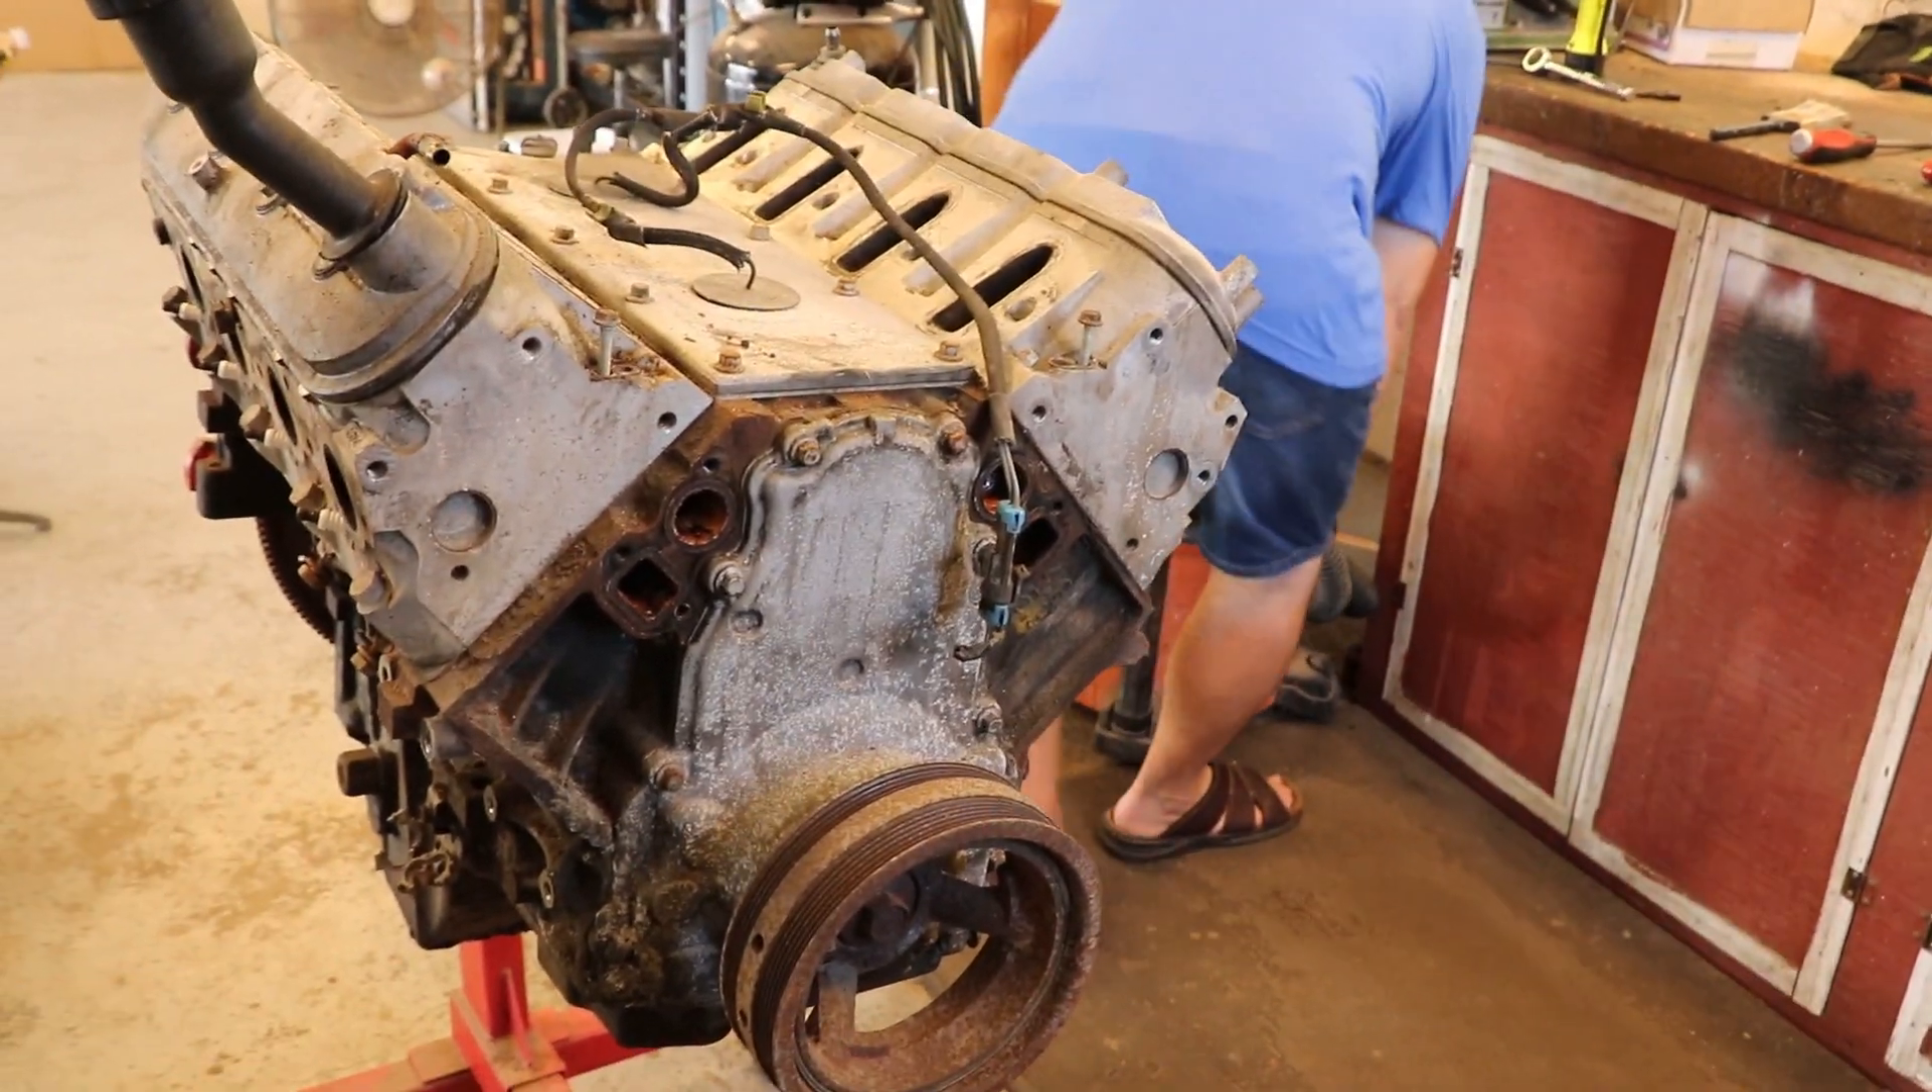All right, so we just got the front accessory drive off. All that's left is a harmonic balancer.